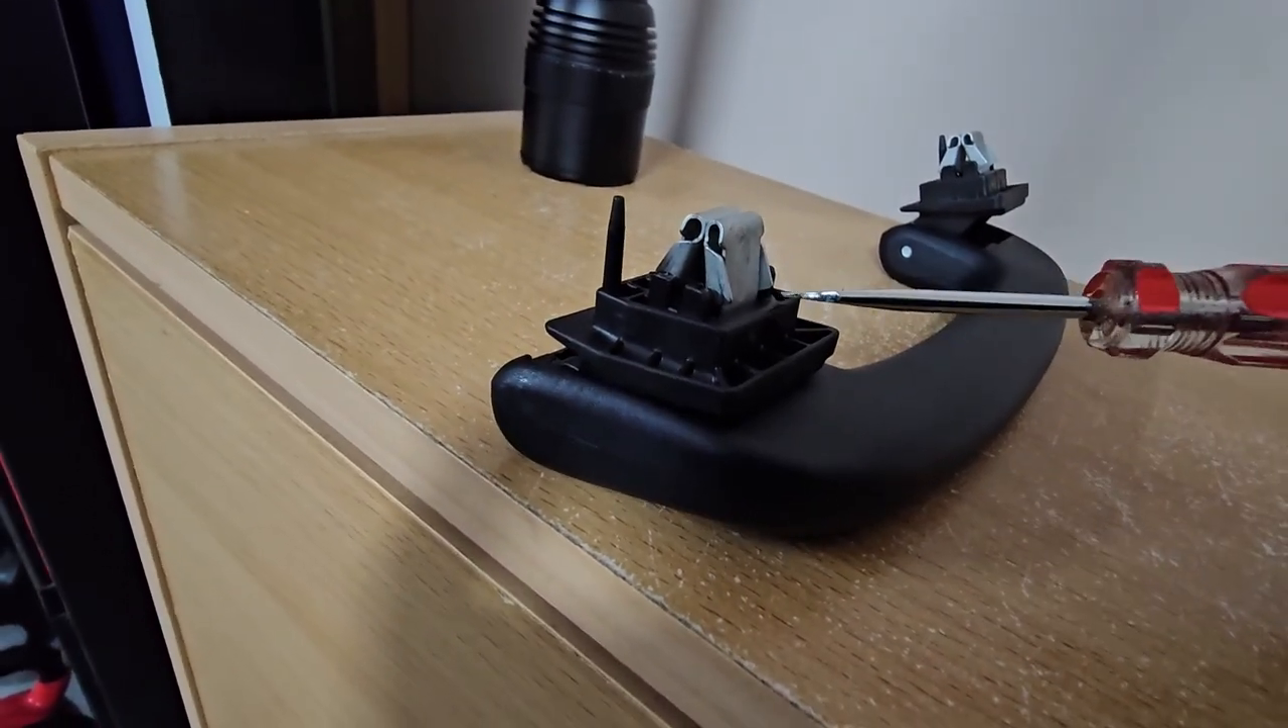Okay i've got the handle out now.